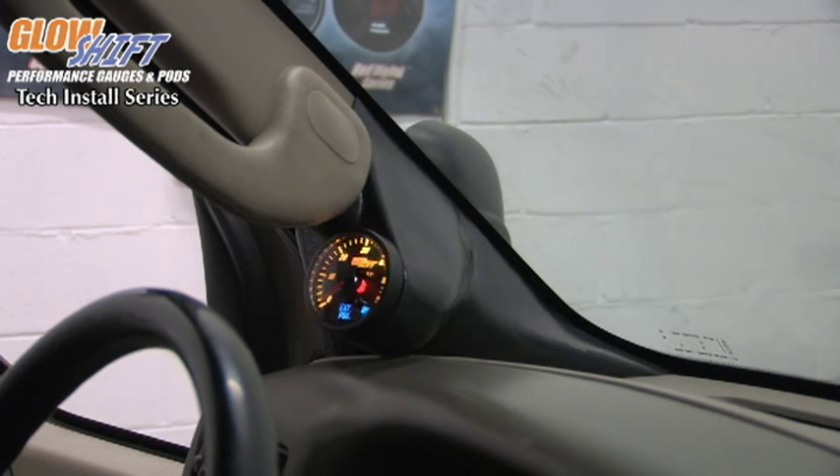We've now completed the installation of our 3-in -1 pressure combo gauge.